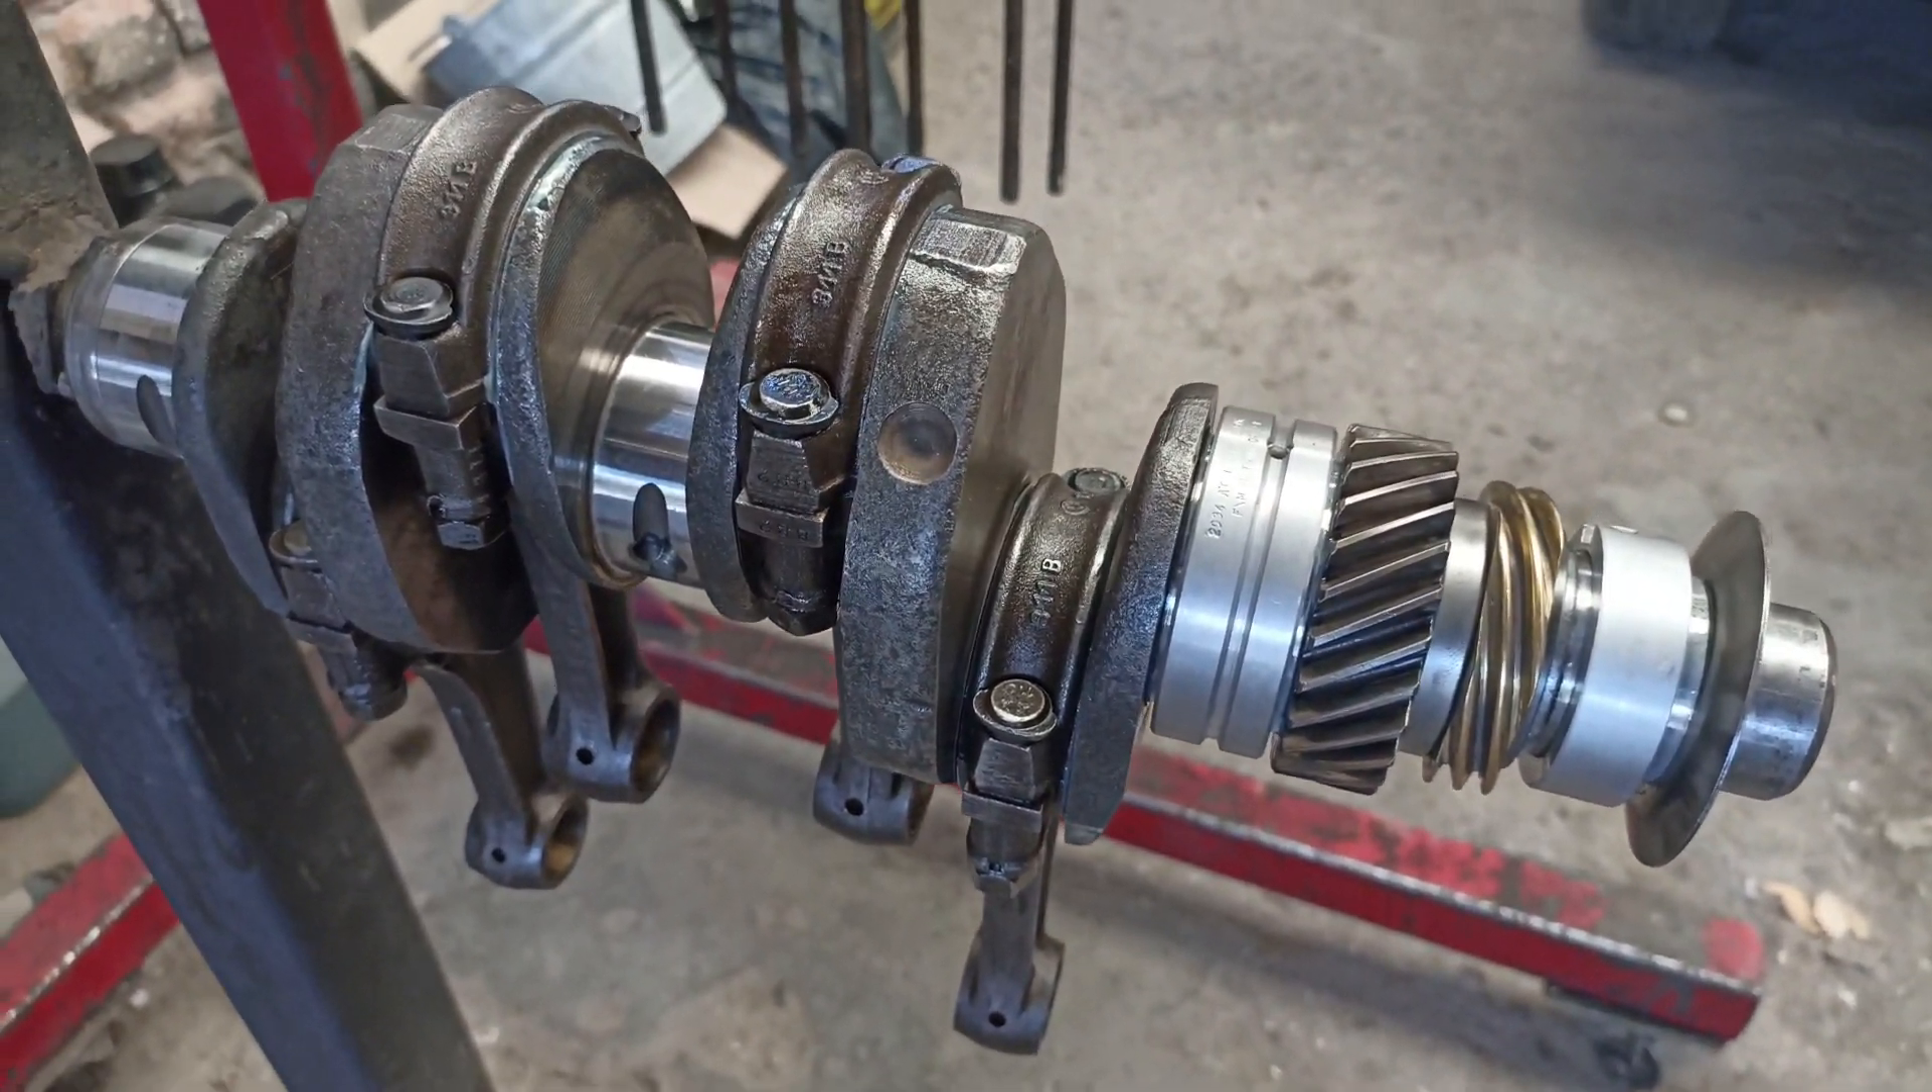Aquí está ya armado Lo que son las bielas Con sus metales Ya las terminamos De armar.